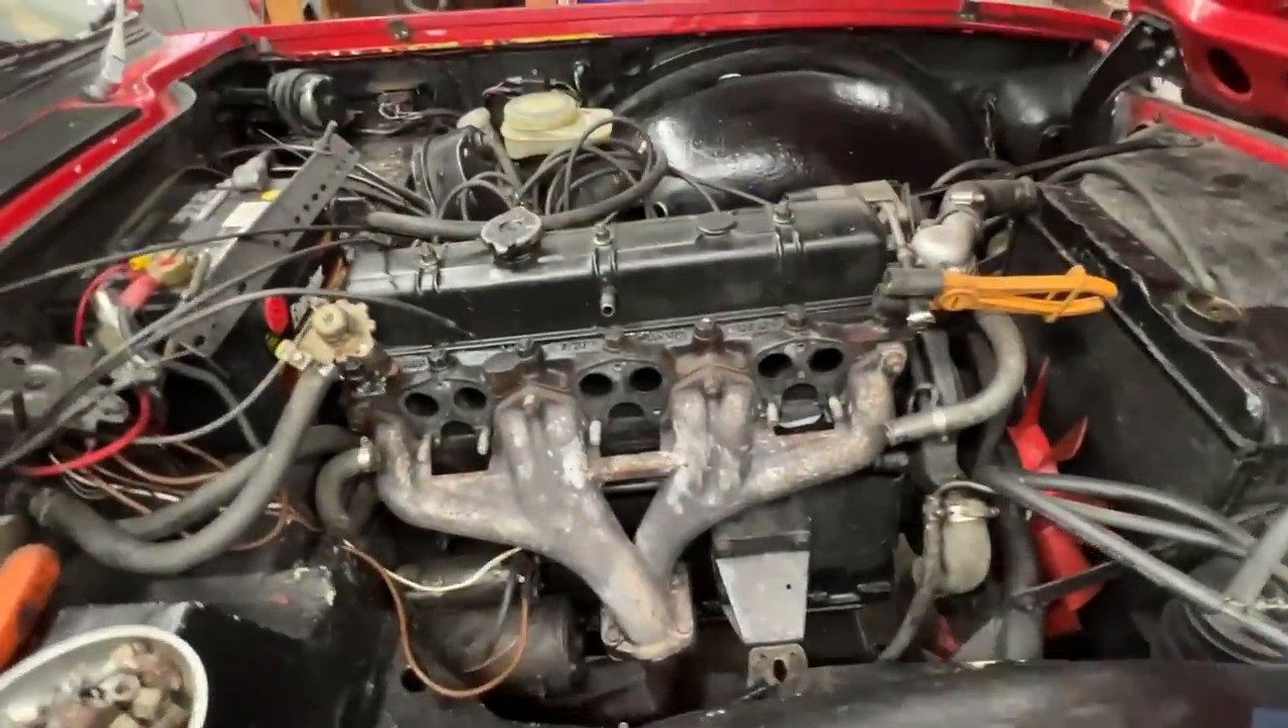Okay the intake manifold is out and i just started on doing the bolts here which i soaked before on the exhaust manifold and they come out pretty easy except this one.